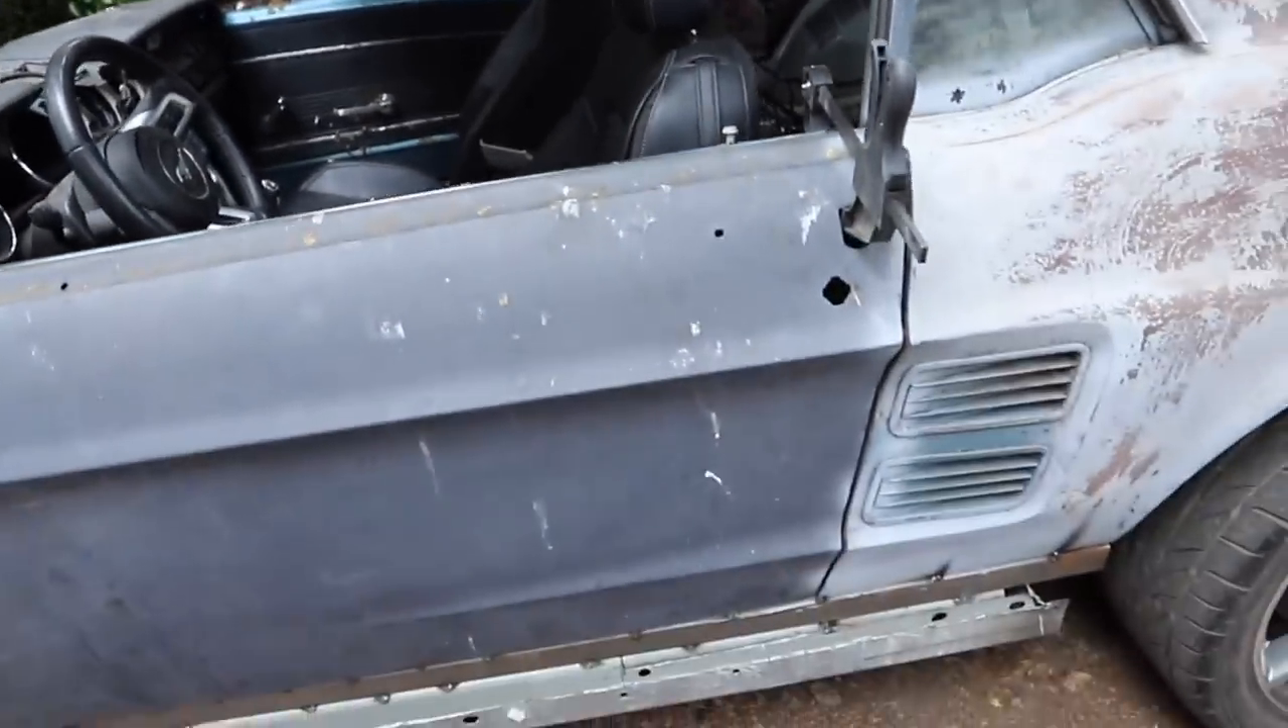All right, doors are on looking good, fitting up nicely.